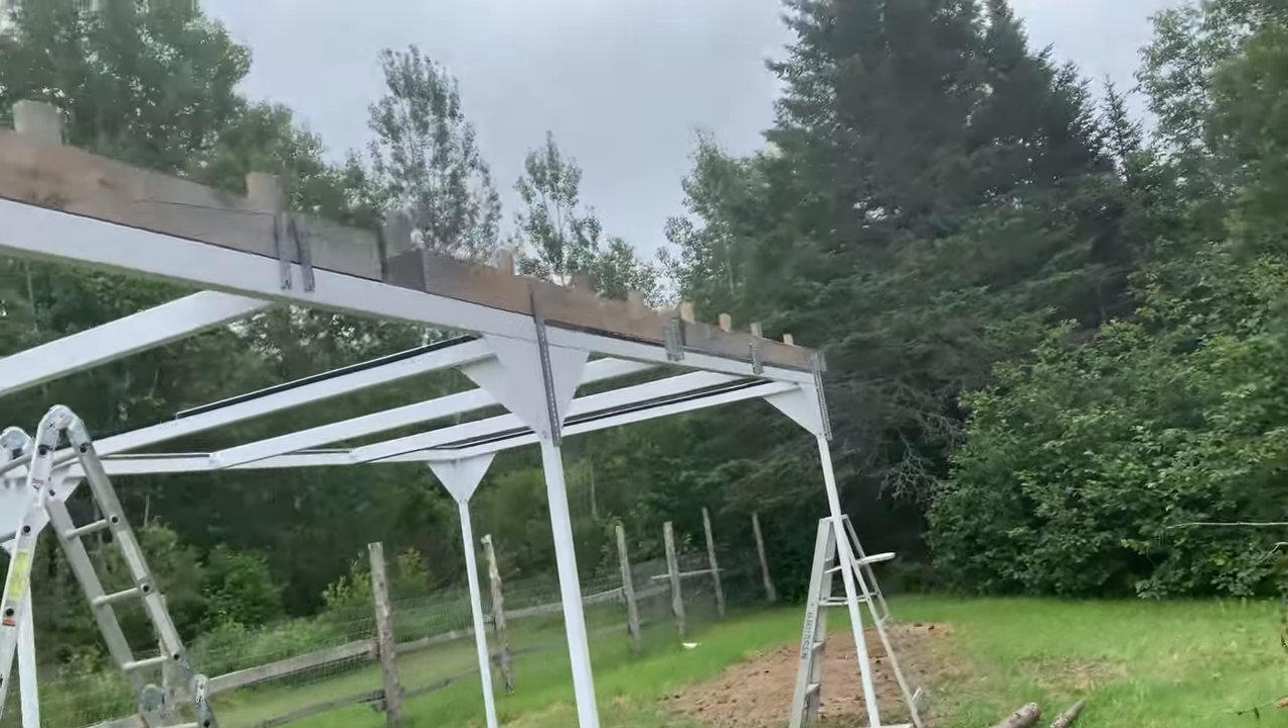So we've got our four by four beam up.